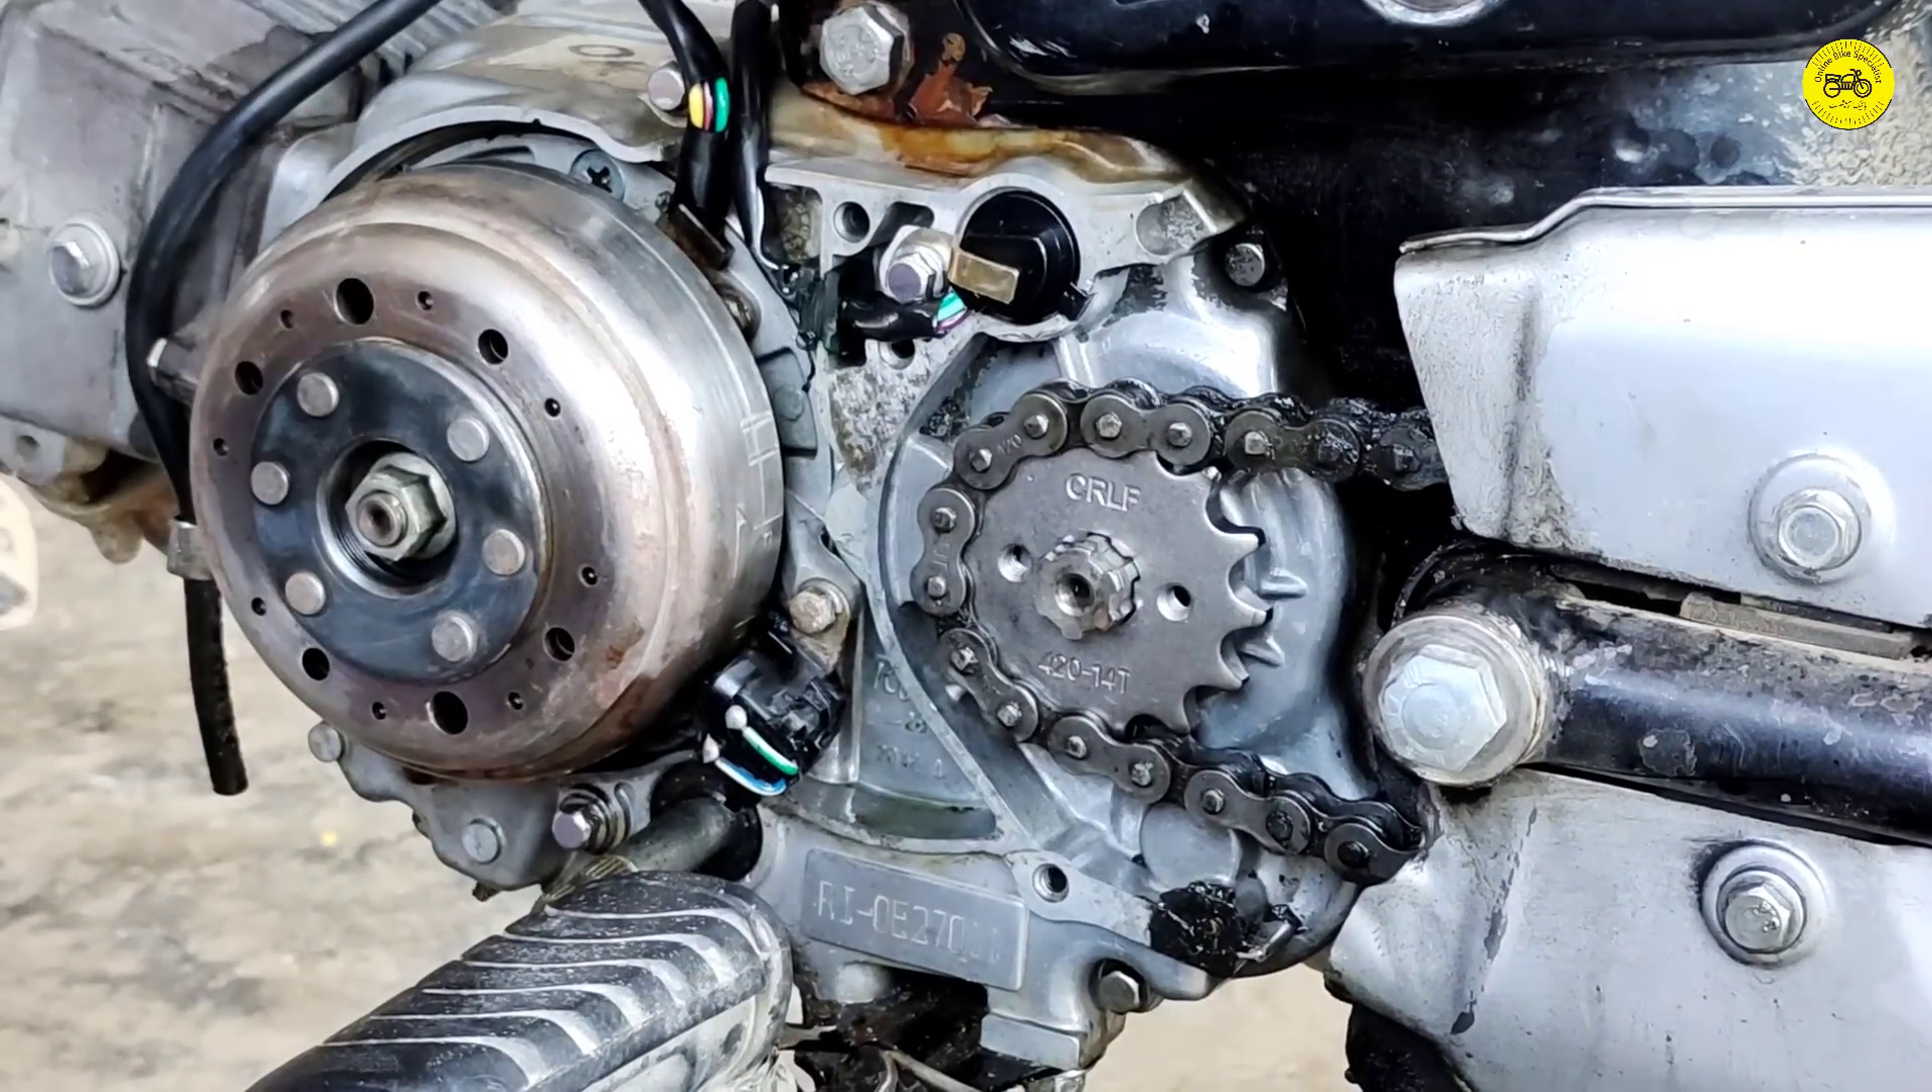یہ سپراکٹ دوستو ہم نے فٹ کر دی ہے۔